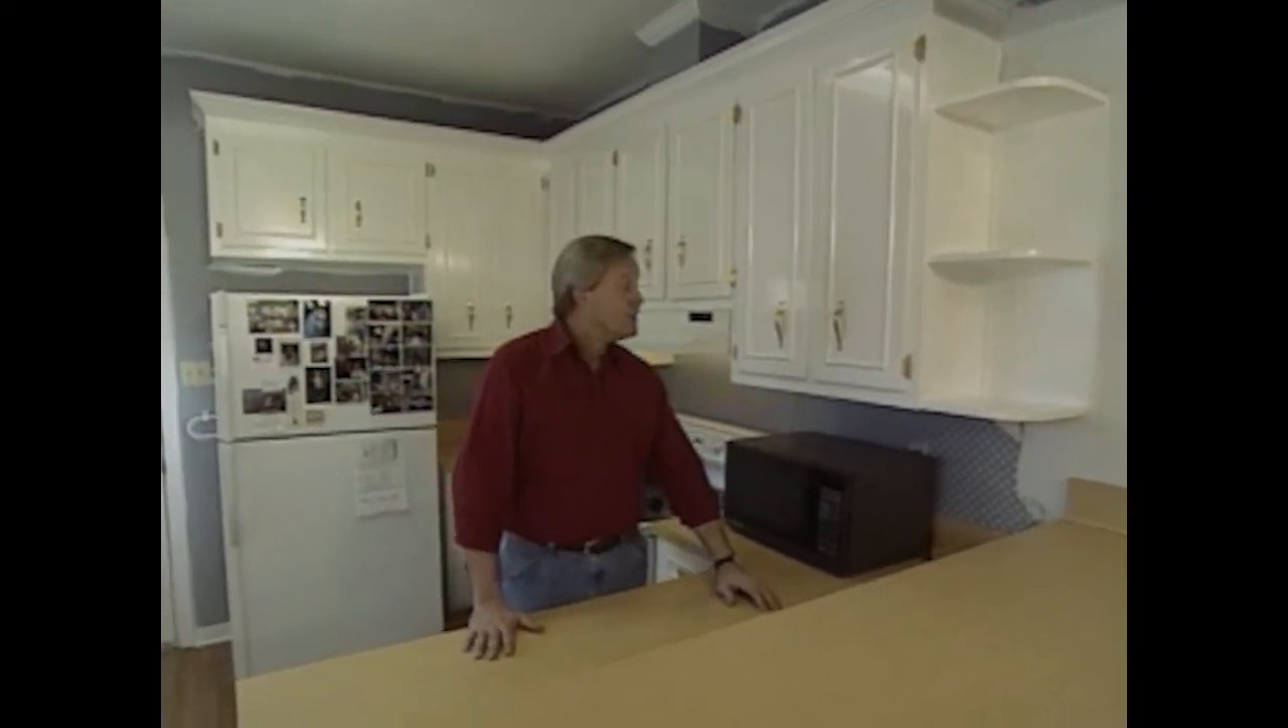Another thing we did along the way here is we added three shelves with a rounded corner here right on this end where we had the raw end of the cabinet.